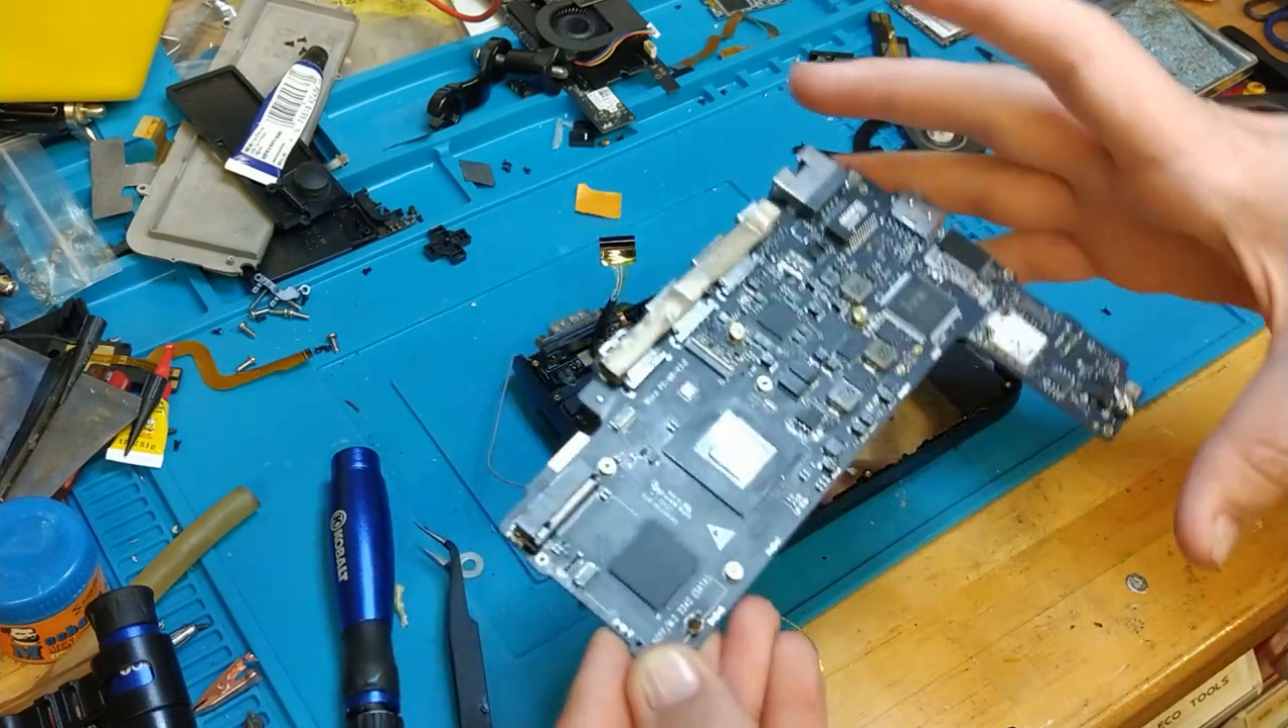So now we have the motherboard out.